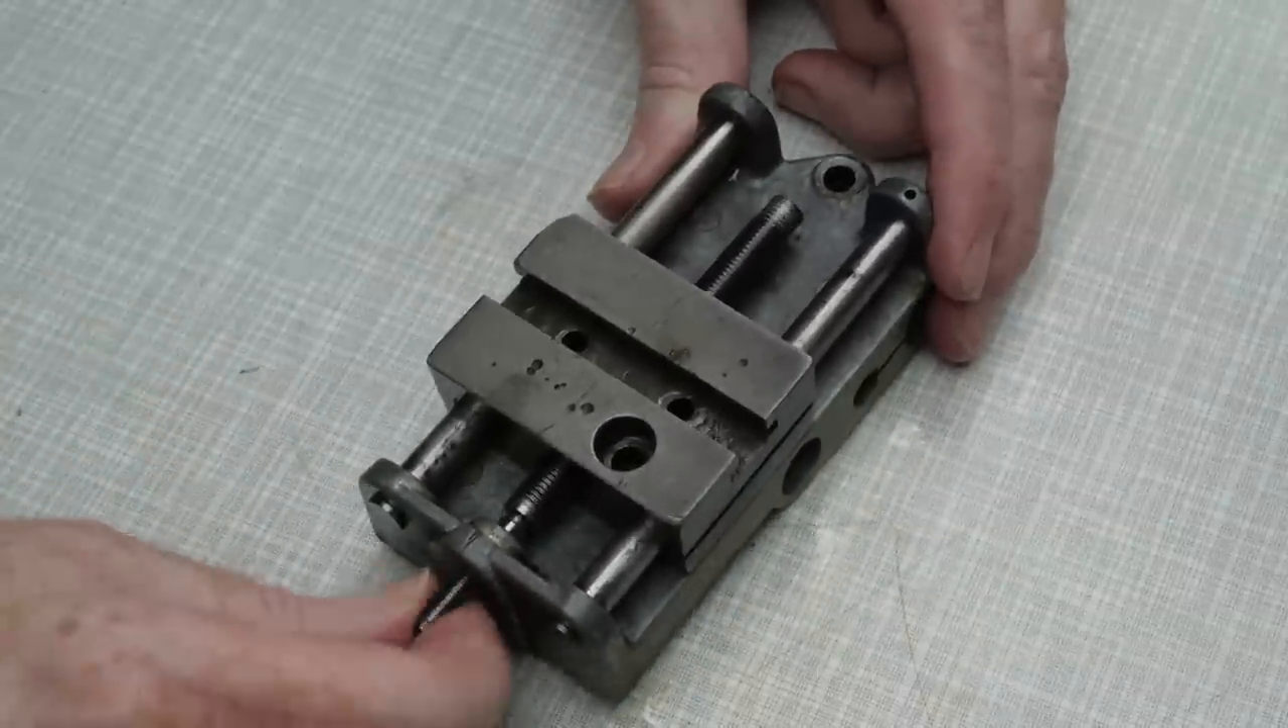Now the rails are in place, the slide seems to move just fine, and is certainly better than it was before cleaning, so the rails can be fixed into place by retaining screws fitted from the underside.